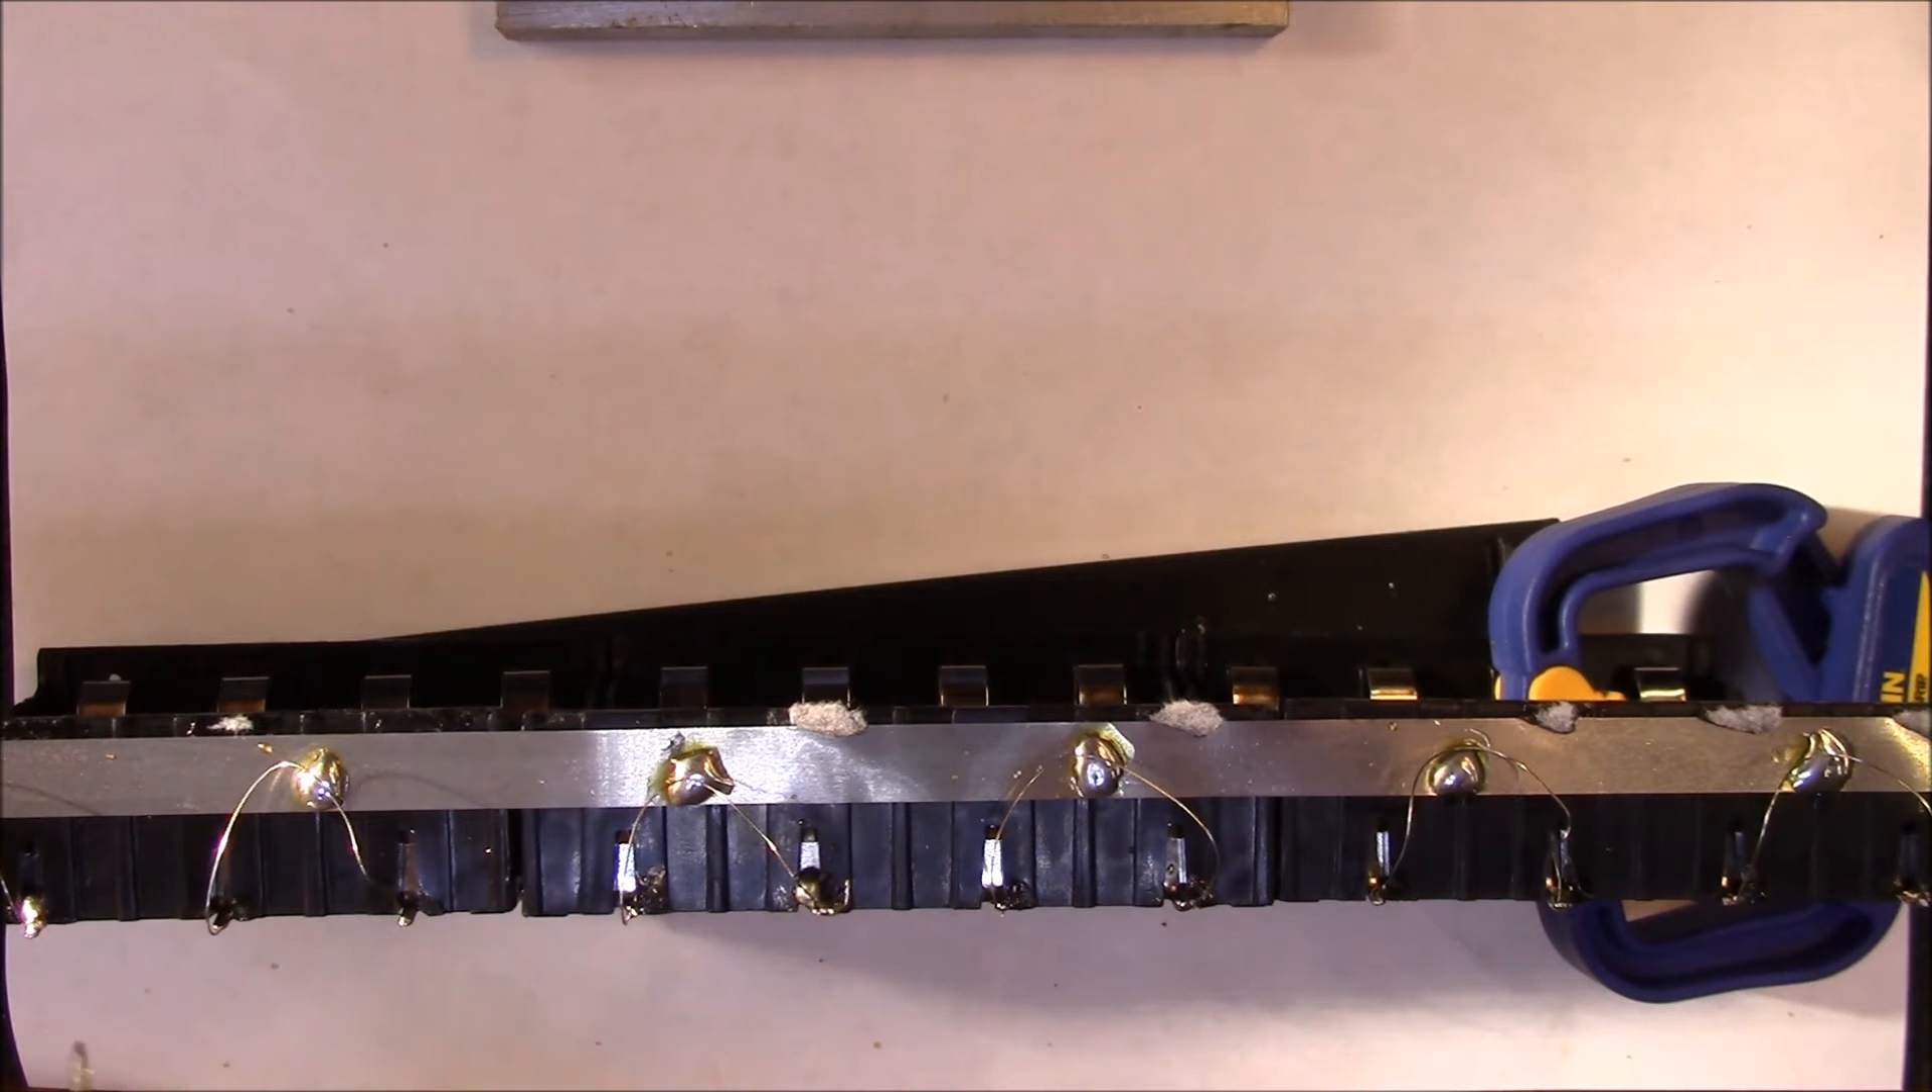I tinned and soldered little loops of fuse wire onto the positive terminals here.